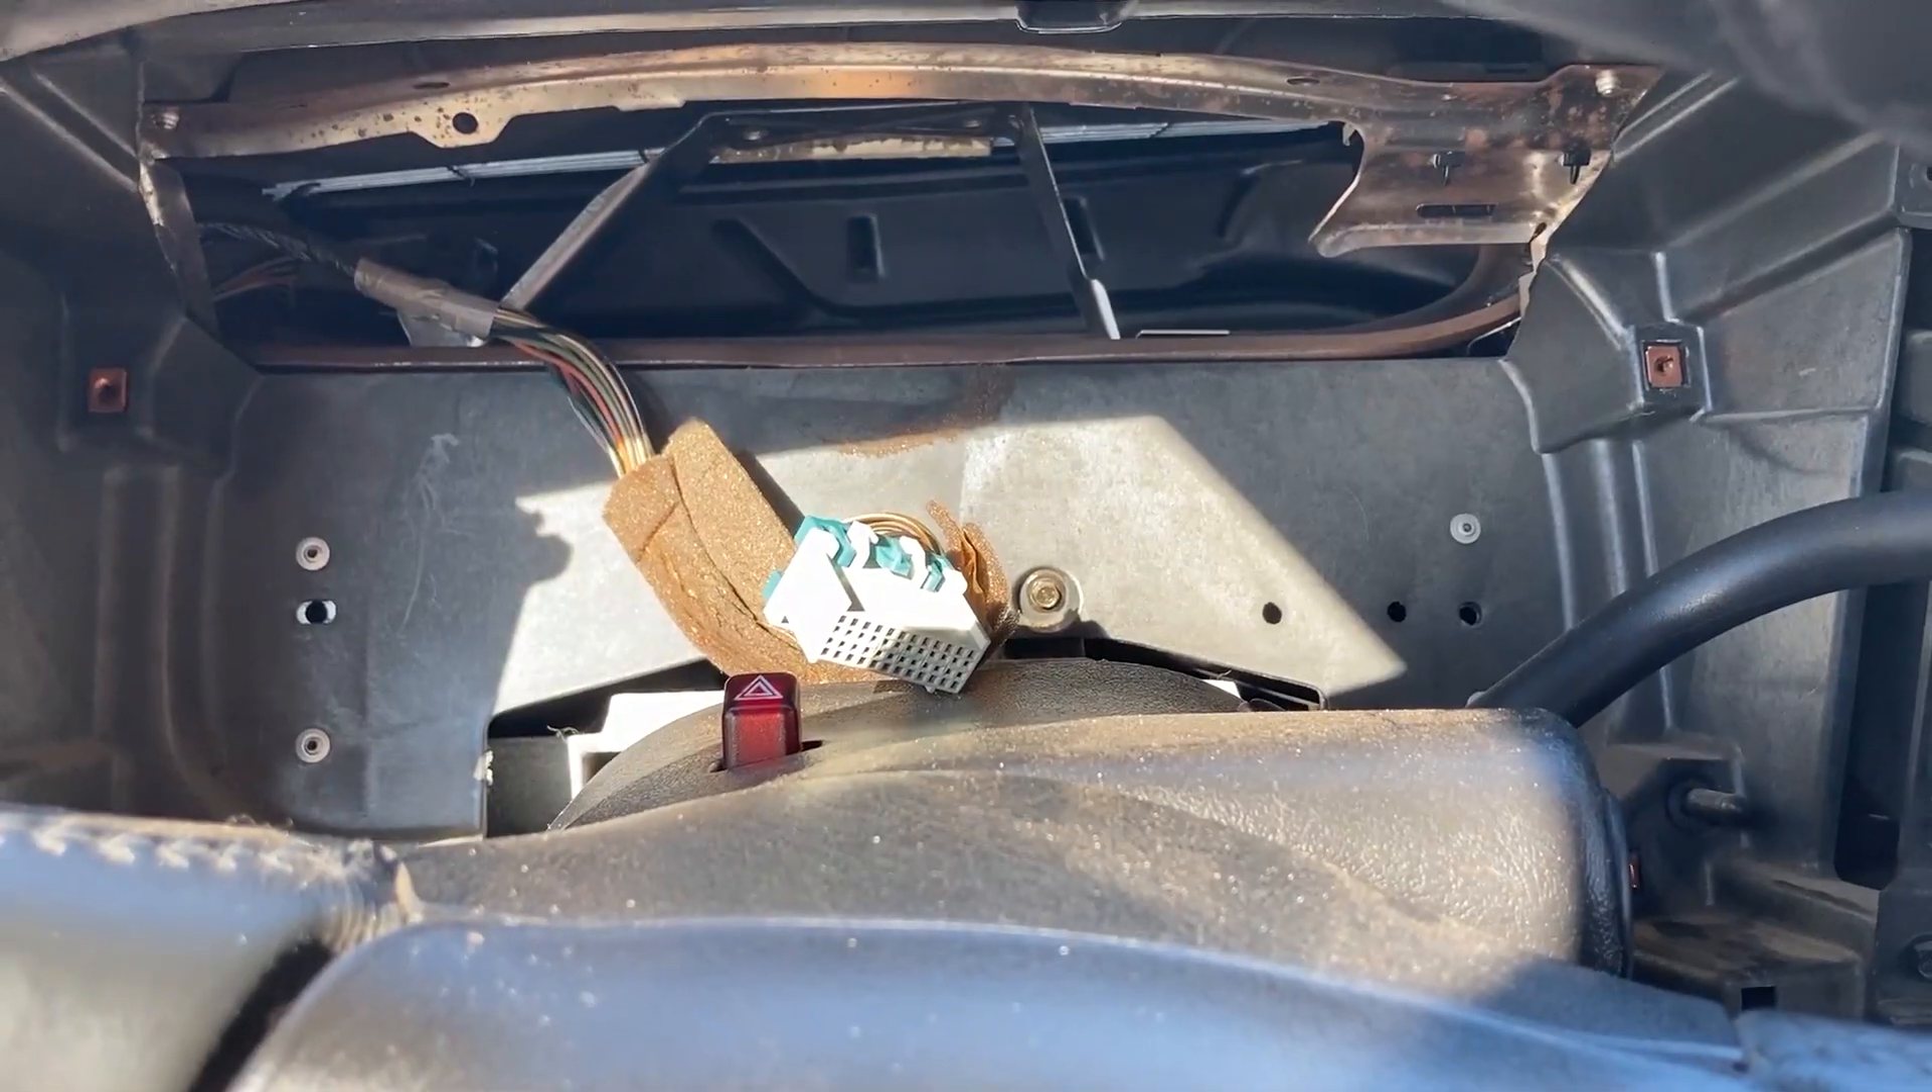Okay as you can tell the instrument panel is out and it is sitting right here.